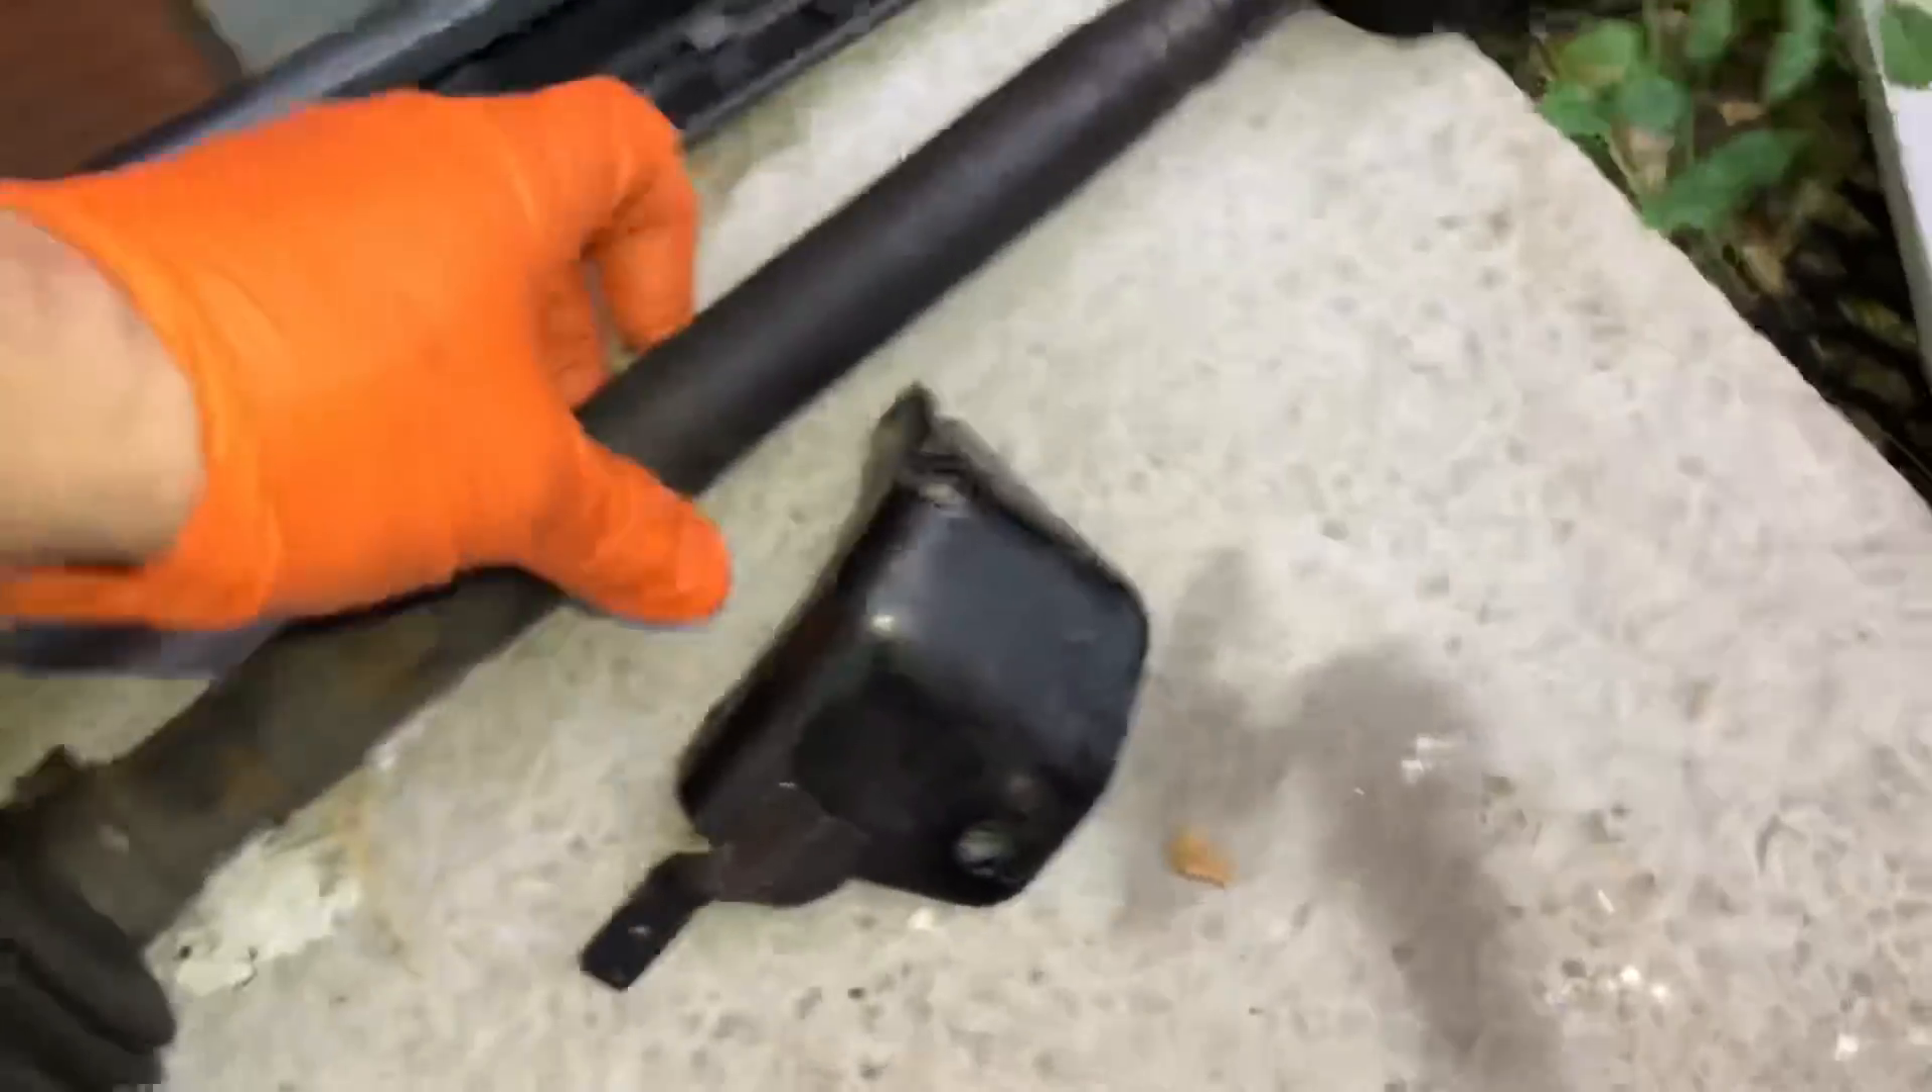I've already took out the driver's side shaft so that's out already.